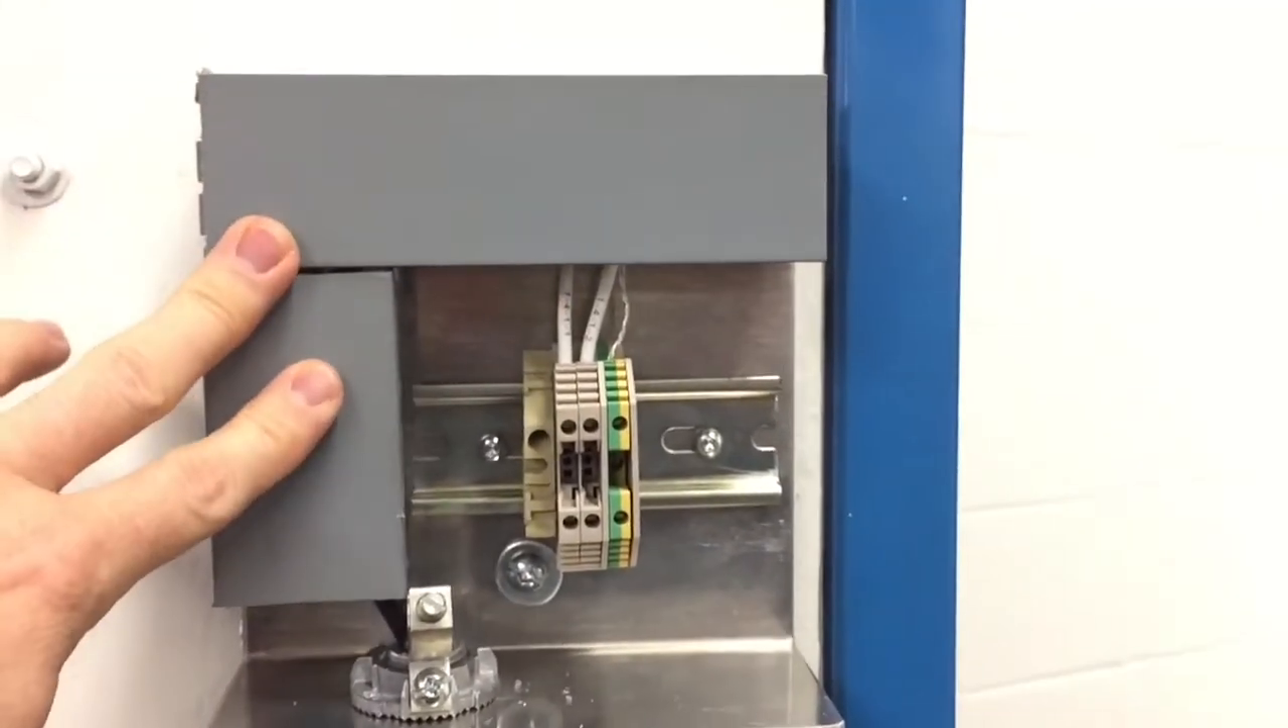There, so now I have the covers back on the Panduit and it kind of hides all the wiring now.